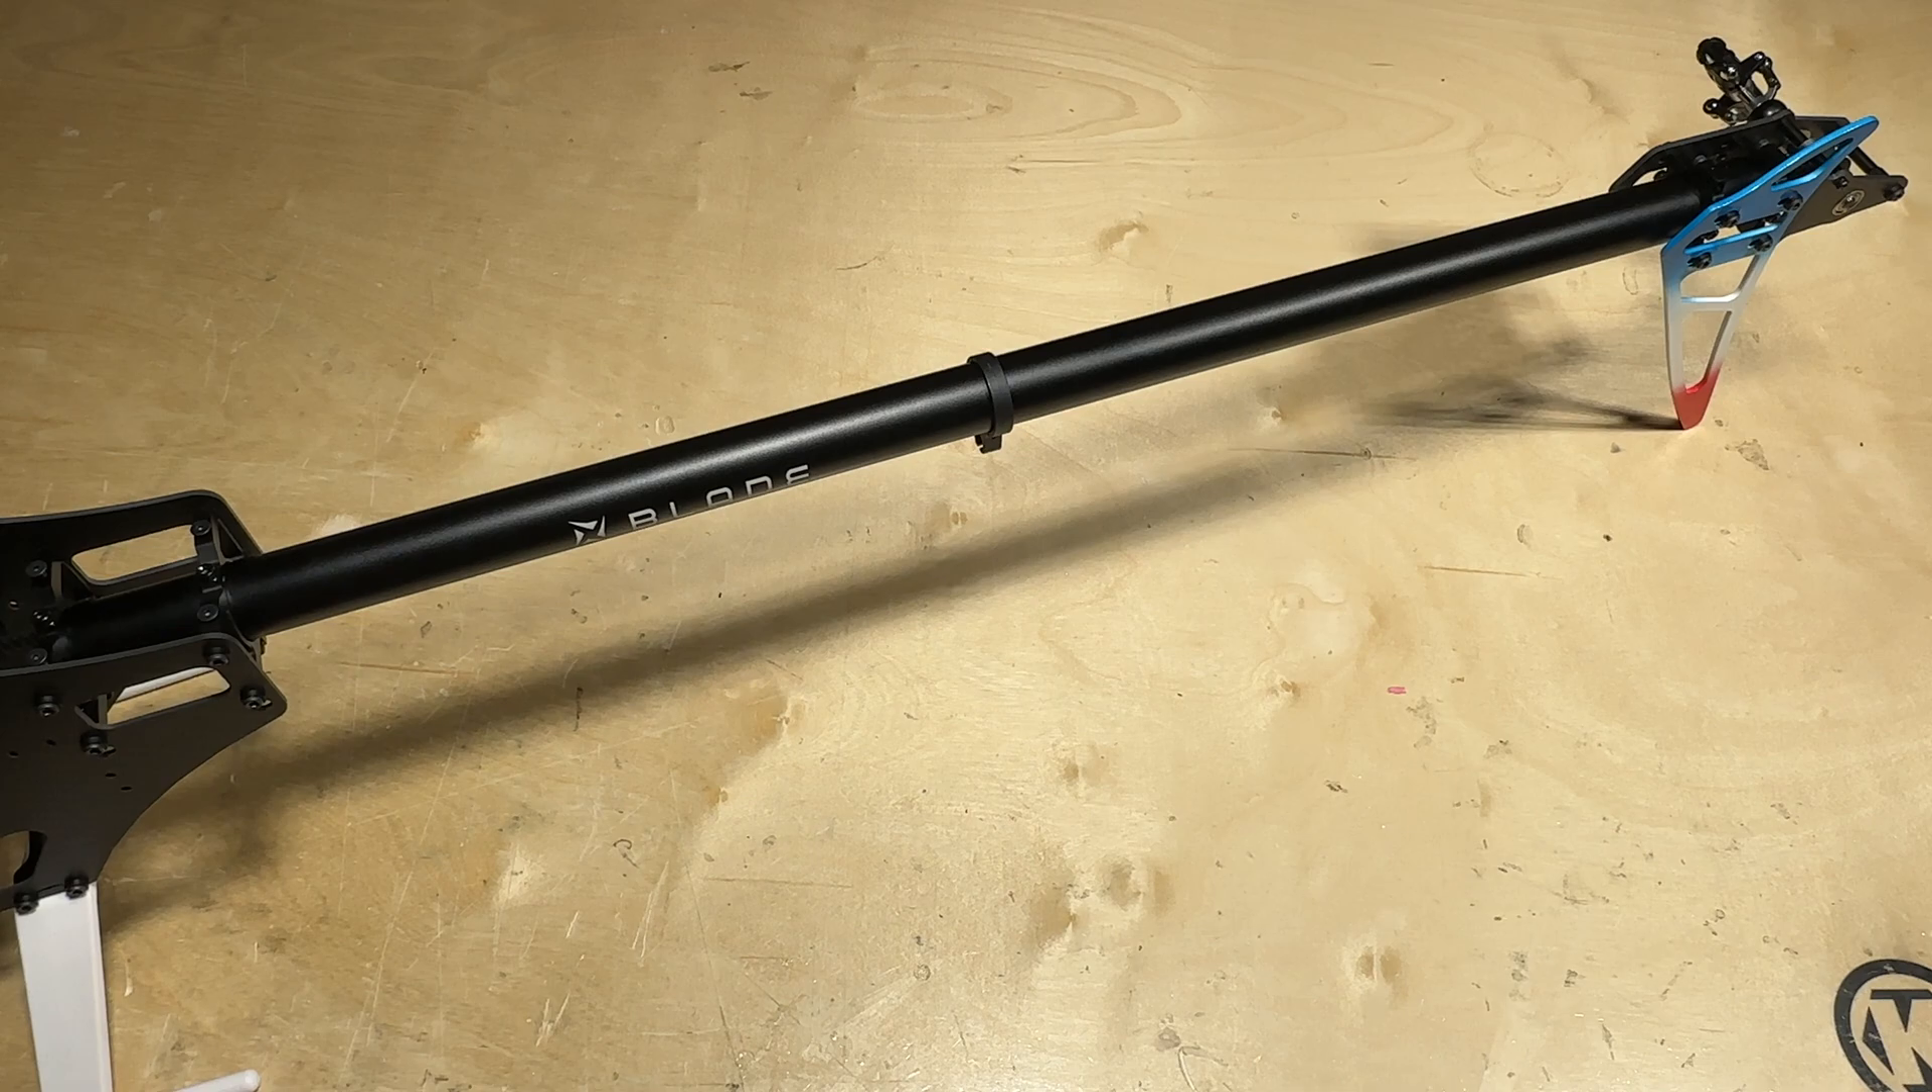The blade fusion 550 tail assembly and installation is complete.